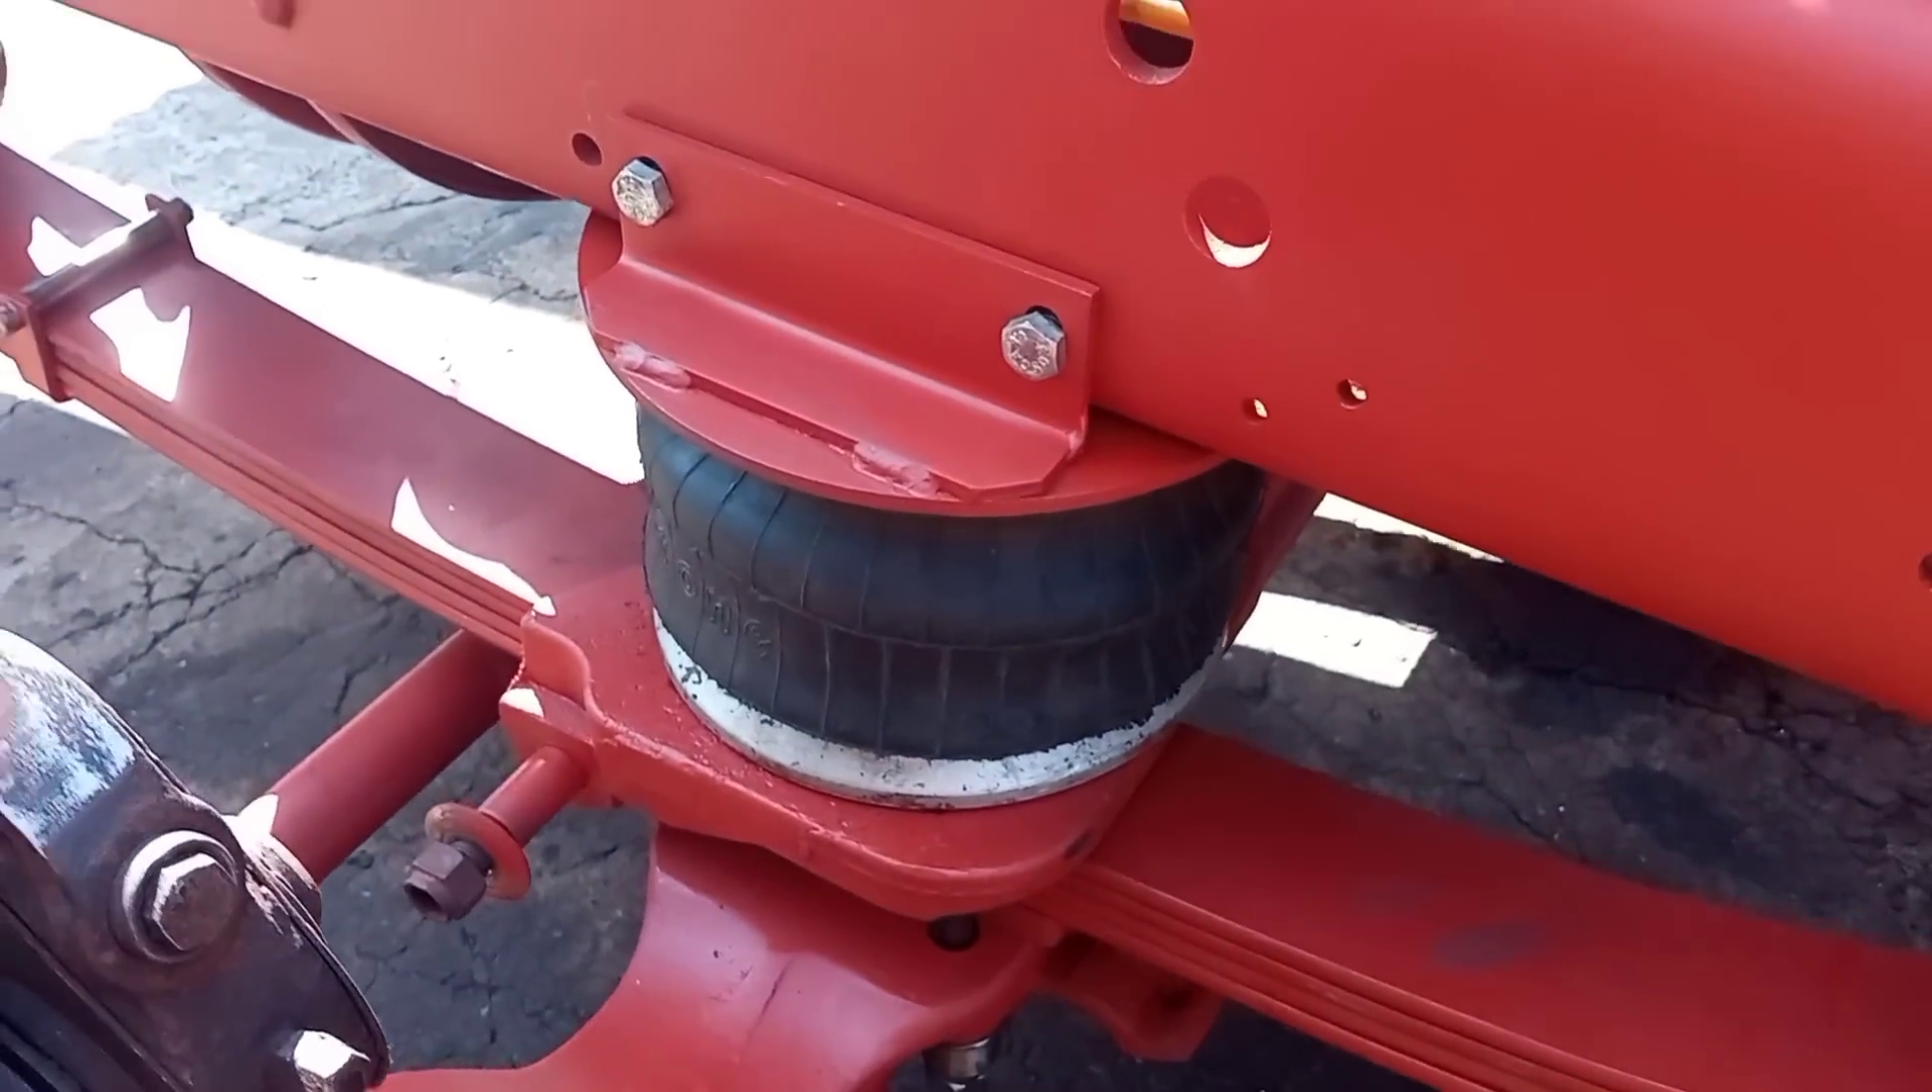Suspensão ar já está no lugar.